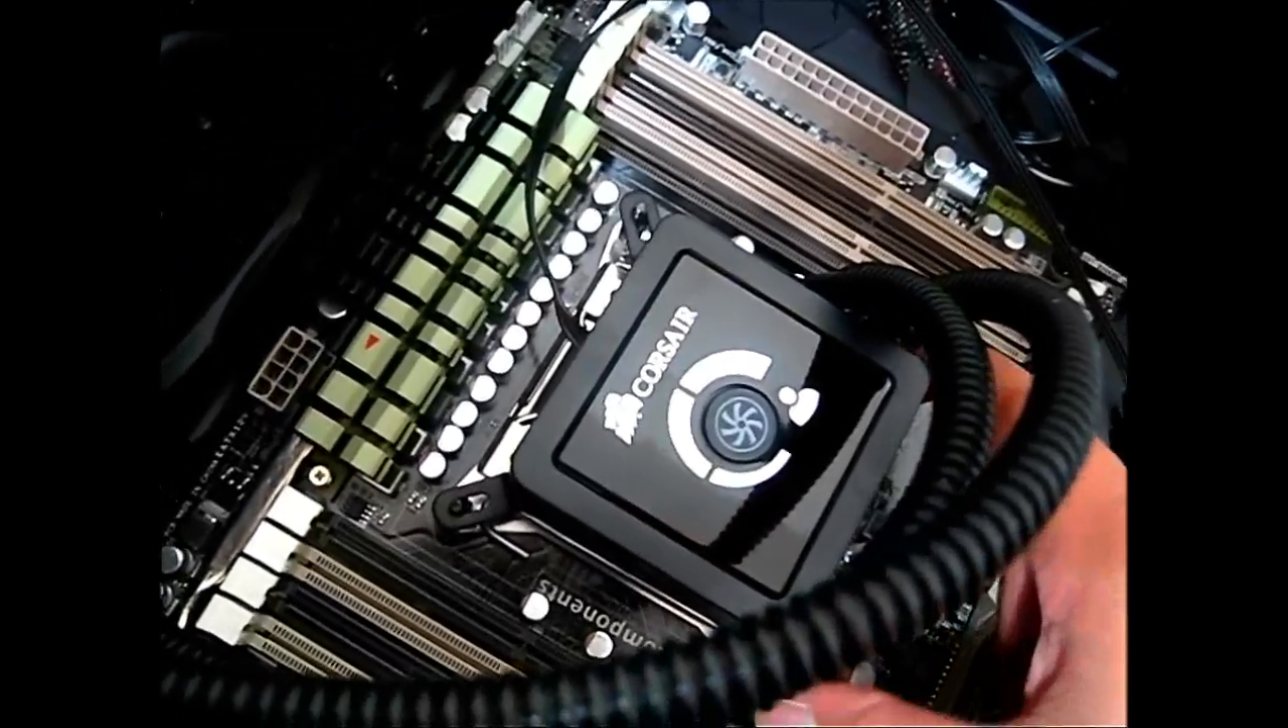Now, we have the cold plate, and the pump, uh, on top of our CPU.